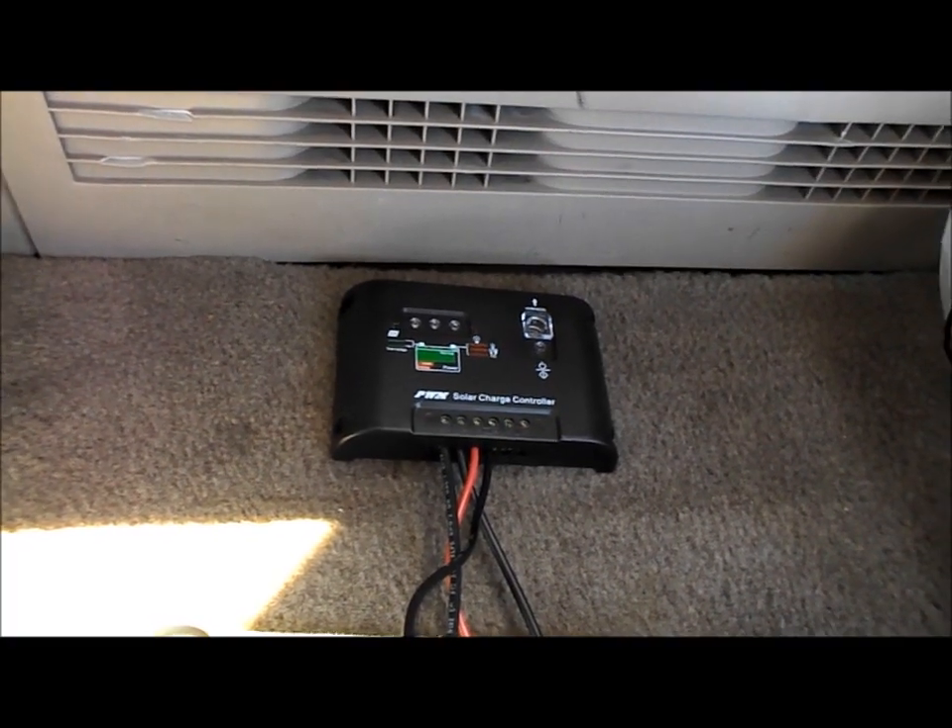Okay i'm about 90 percent done all i have to do is mount the charge controller right here.